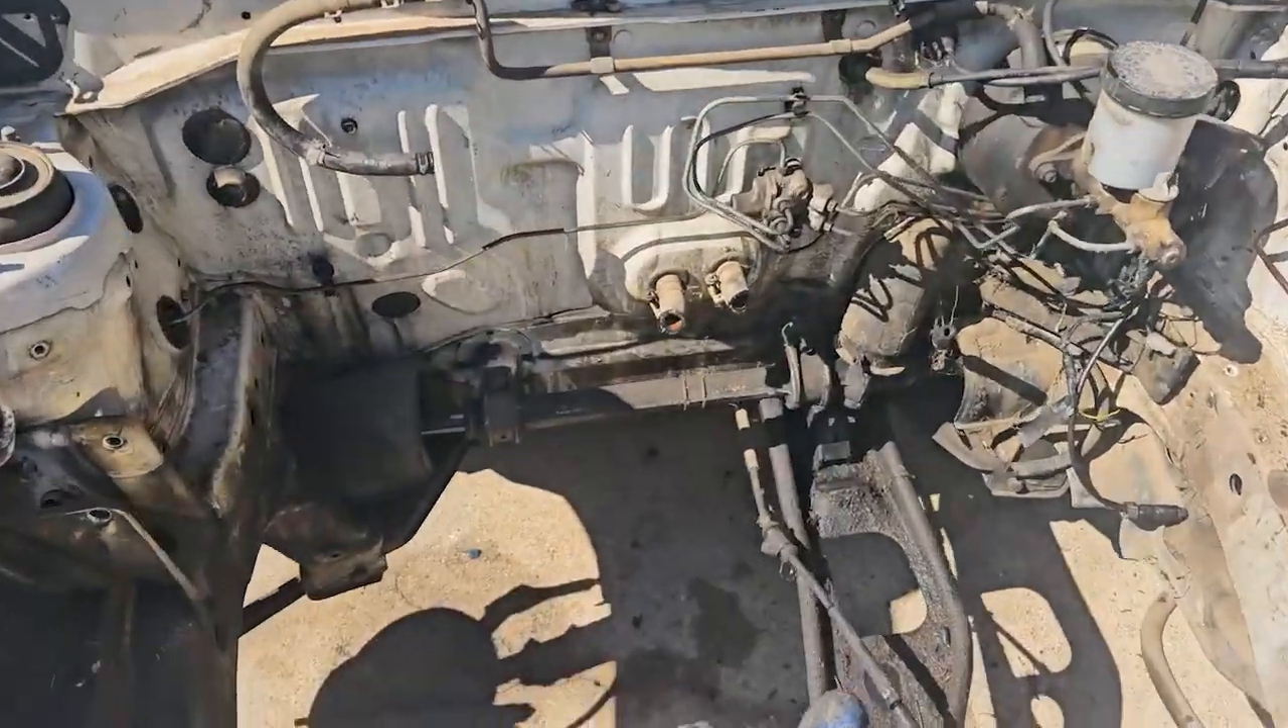The engines out we got the transmission out with the engine all in one unit we got an empty engine bay here.